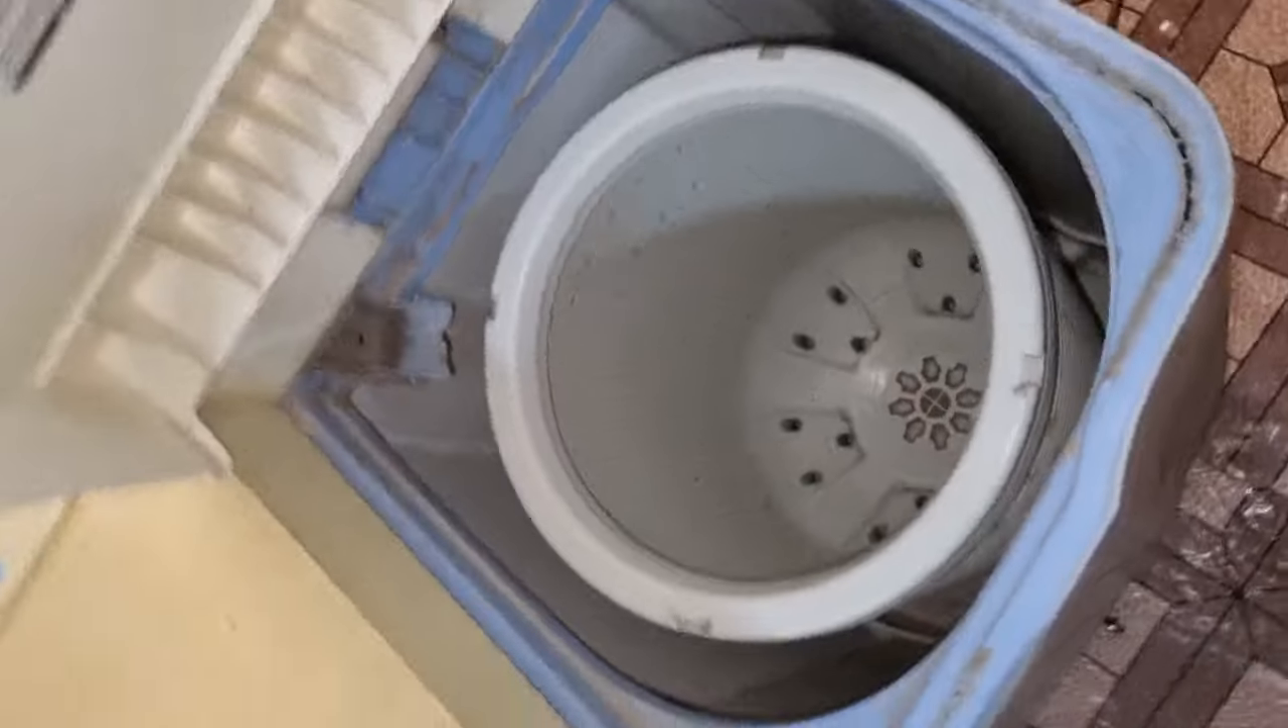यहाँ पर हमने इस ड्रम को लगा दिया है।